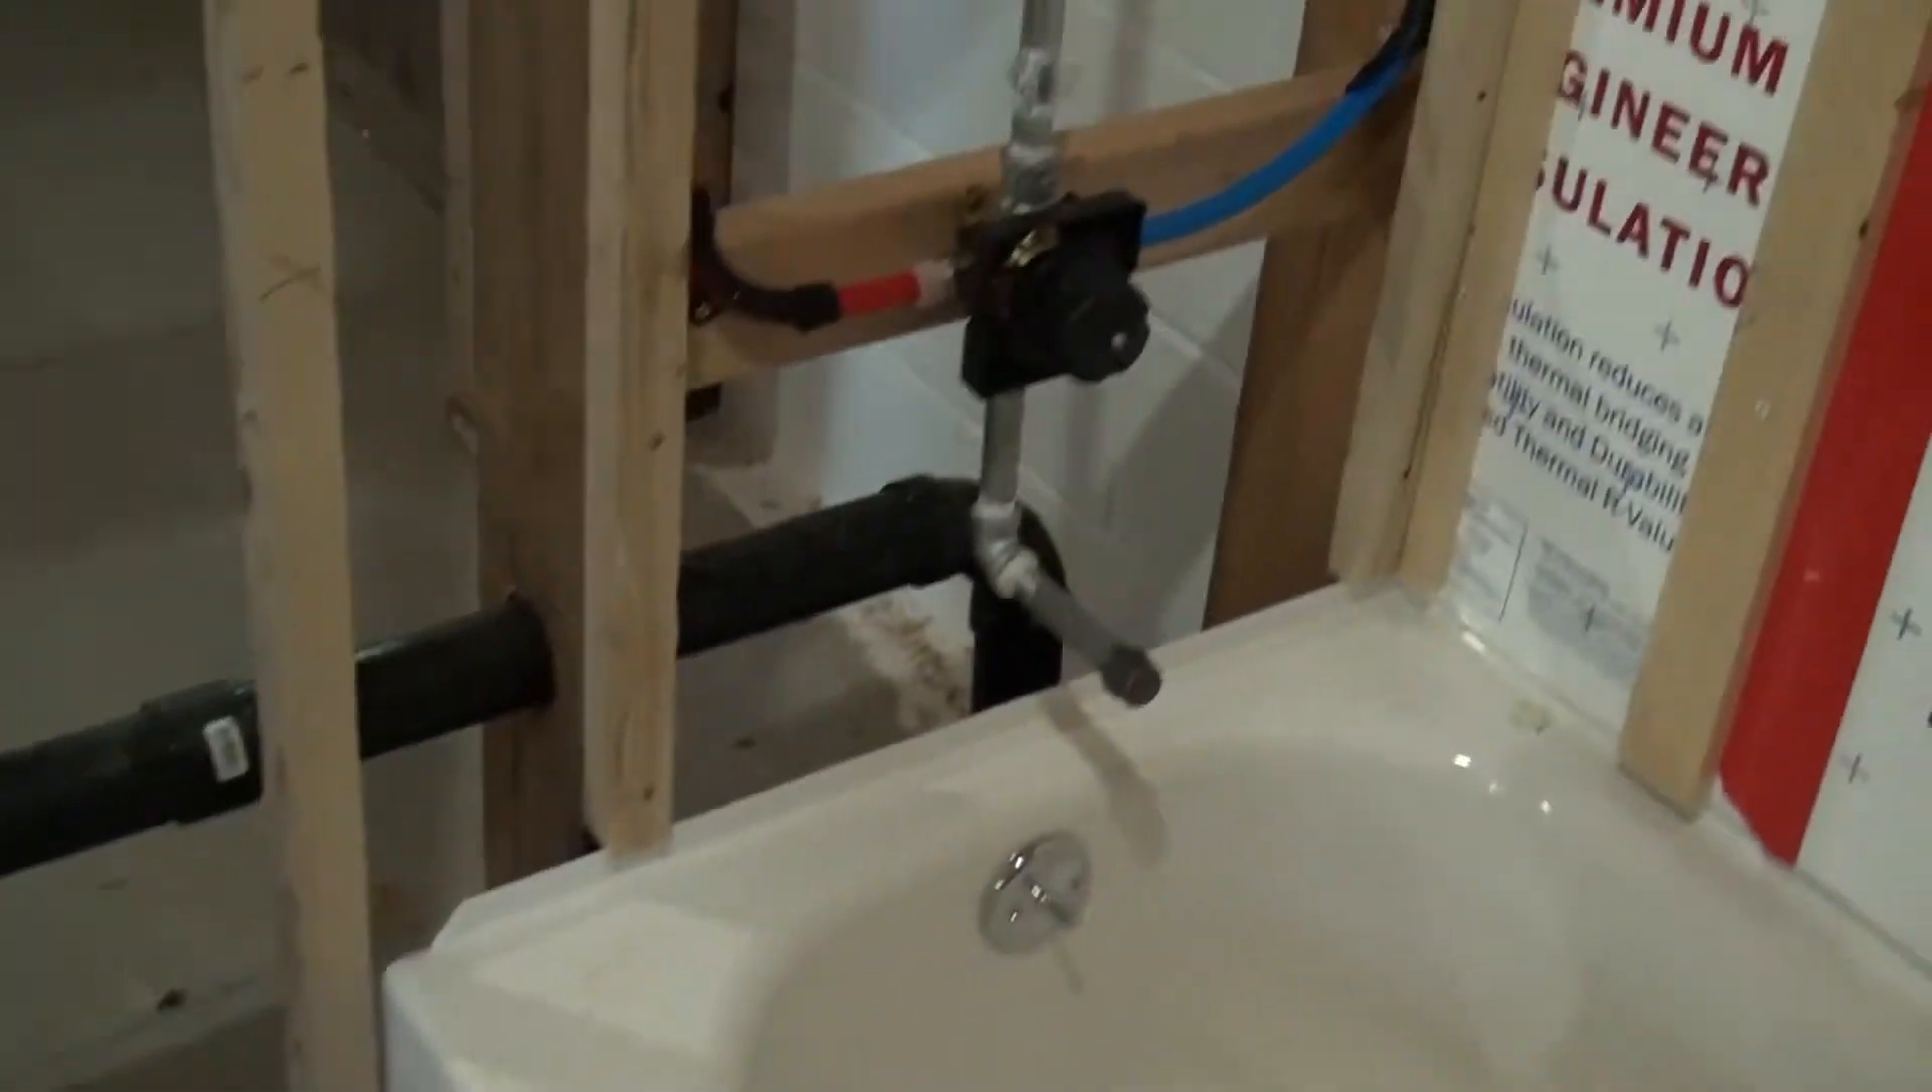Well, I have all the lines in now.